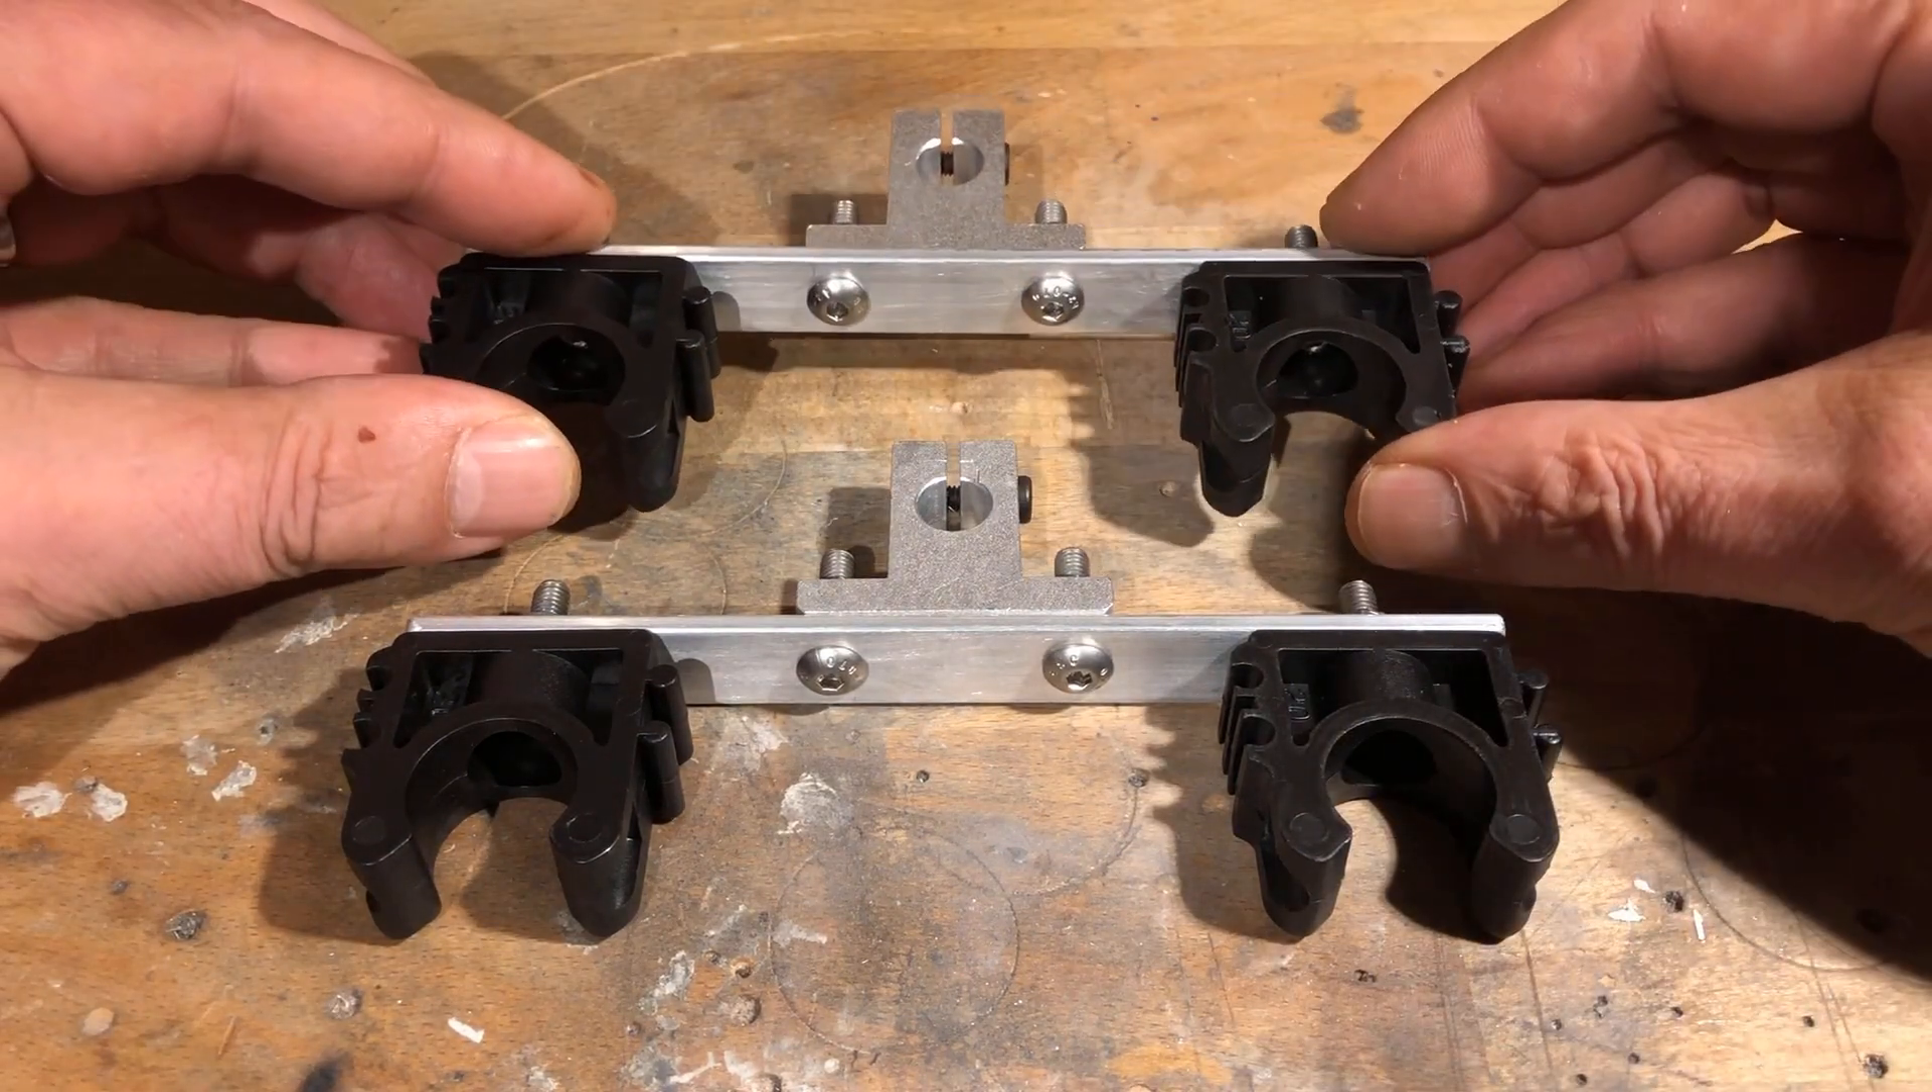And this is what the fully assembled brackets look like.